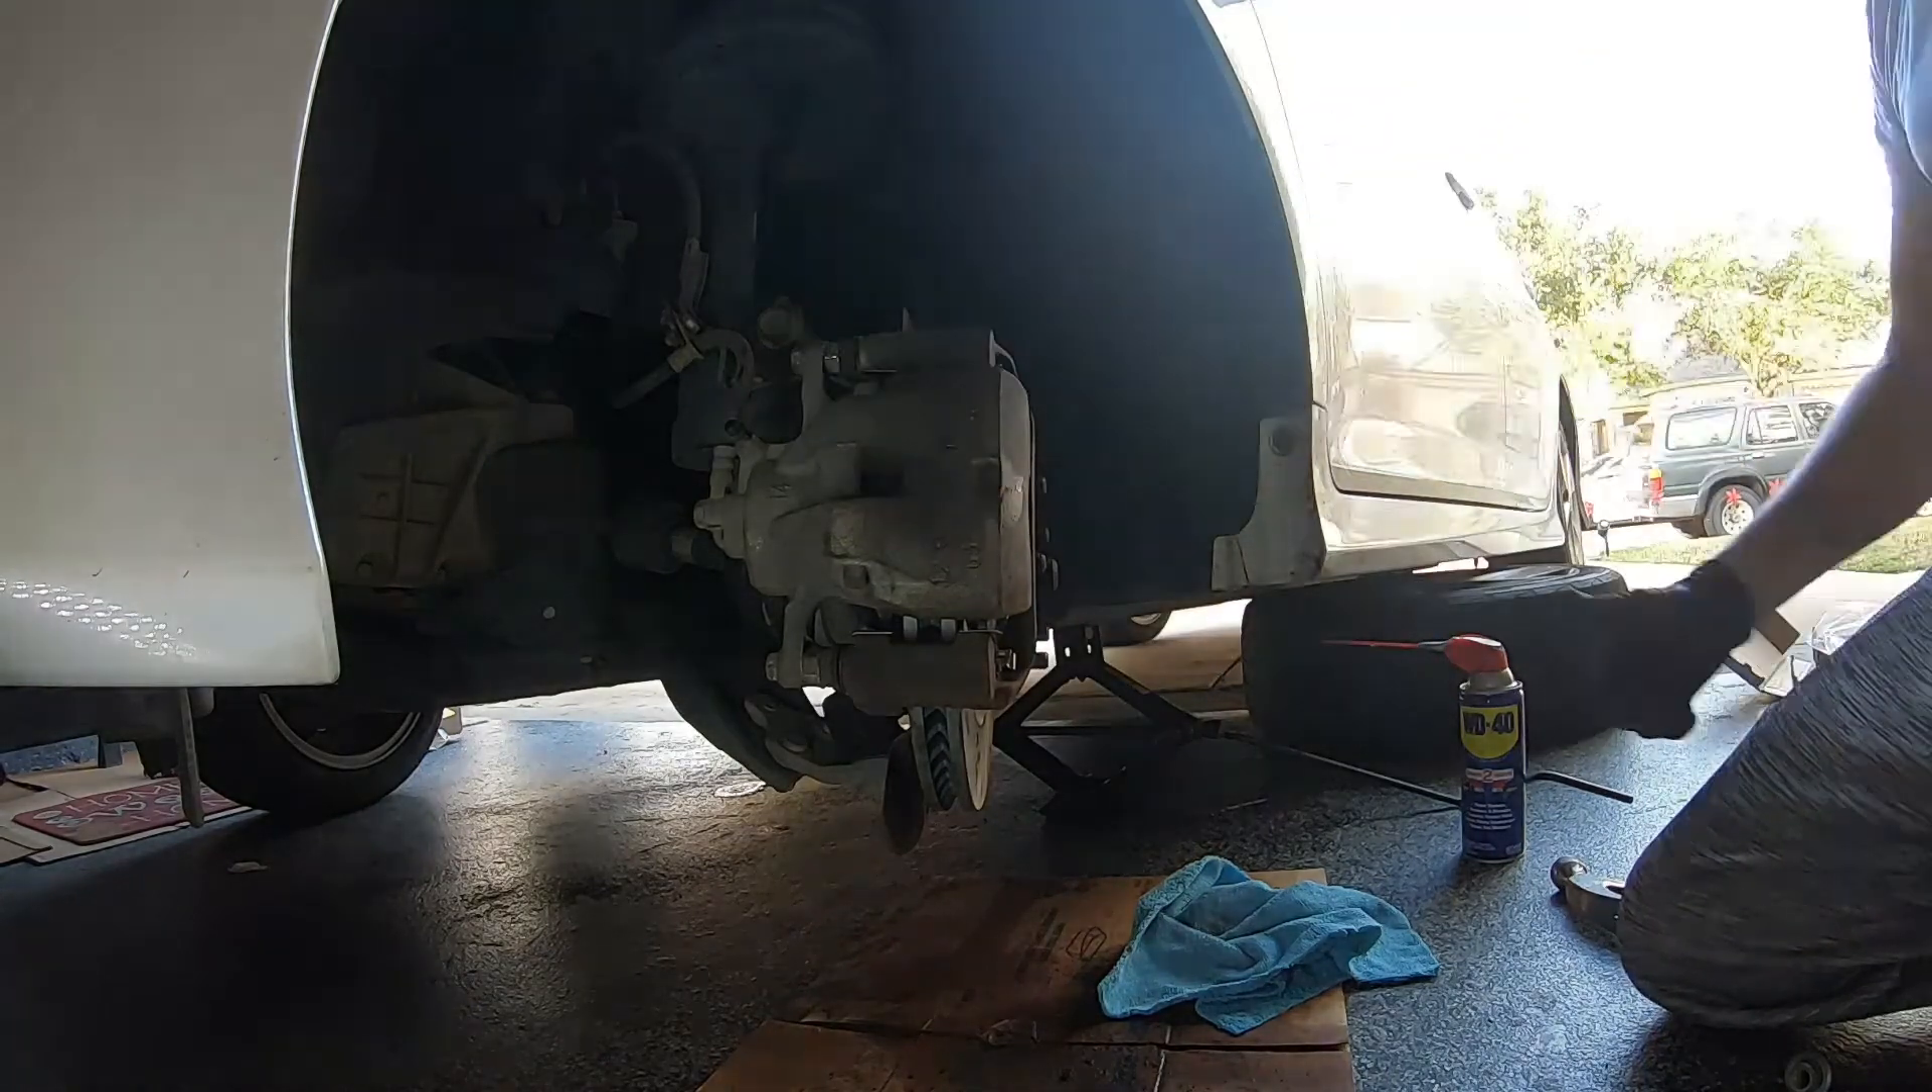Ahora lo único que falta ya solo es poner la llanta de regreso.